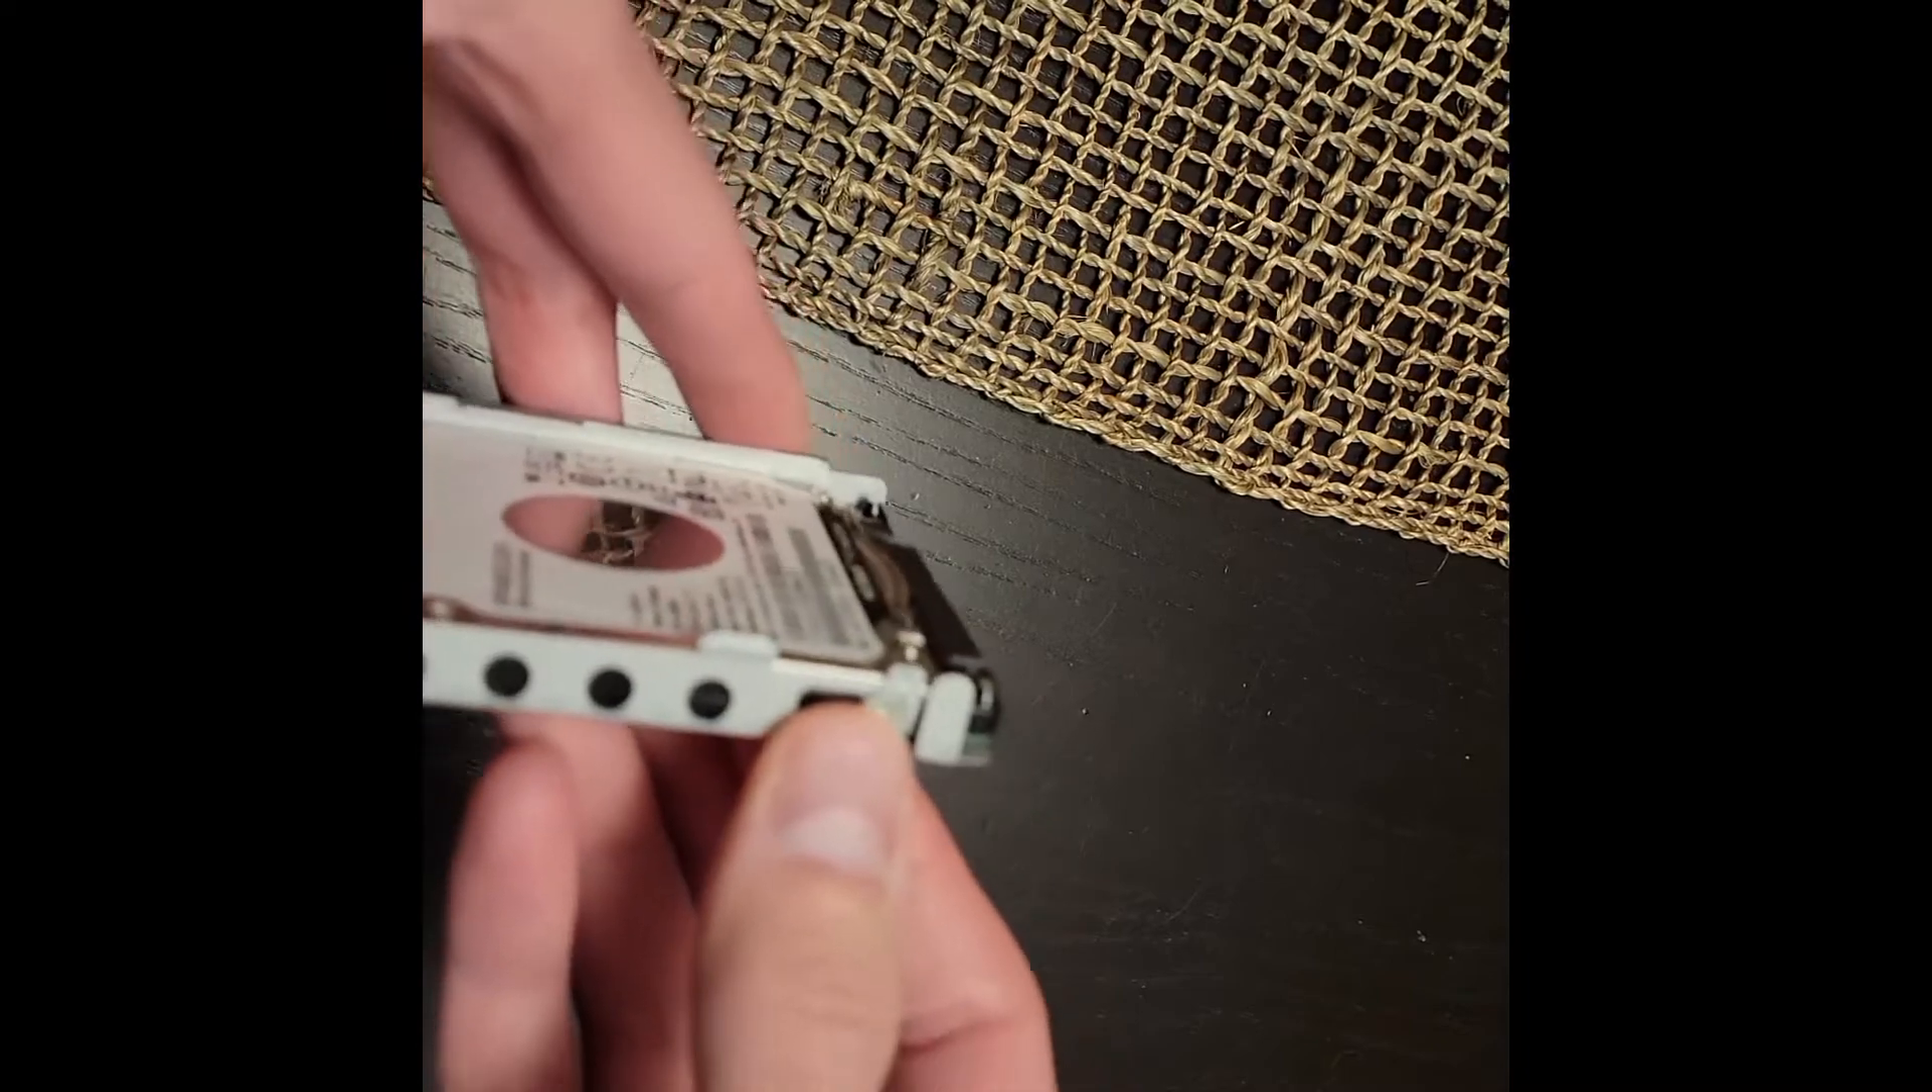So here's the new hard drive inside the tray.